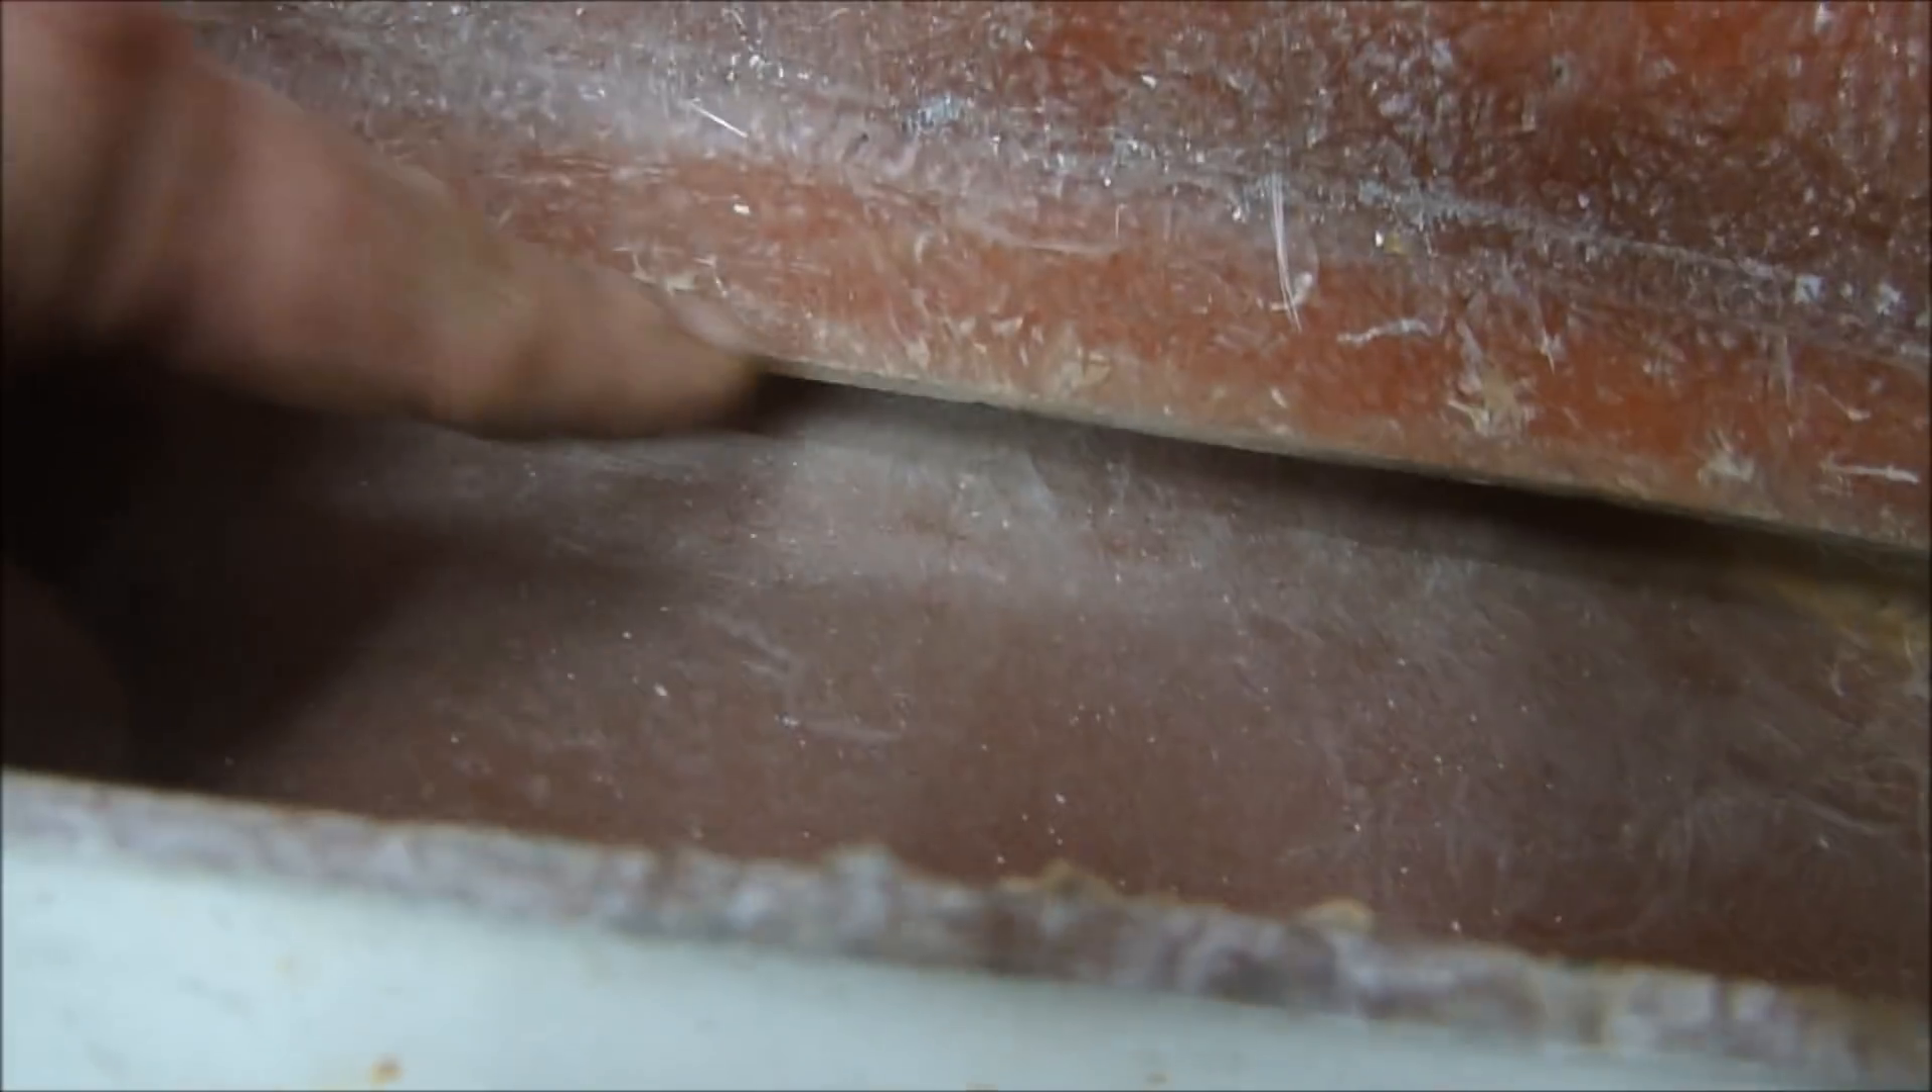What you can see is the floor here, the floor liner, isn't close enough to the body. As a matter of fact, I can put my whole finger in there. There's at least a half an inch, if not three quarters of an inch of clearance between there, all the way up to the front of the body.